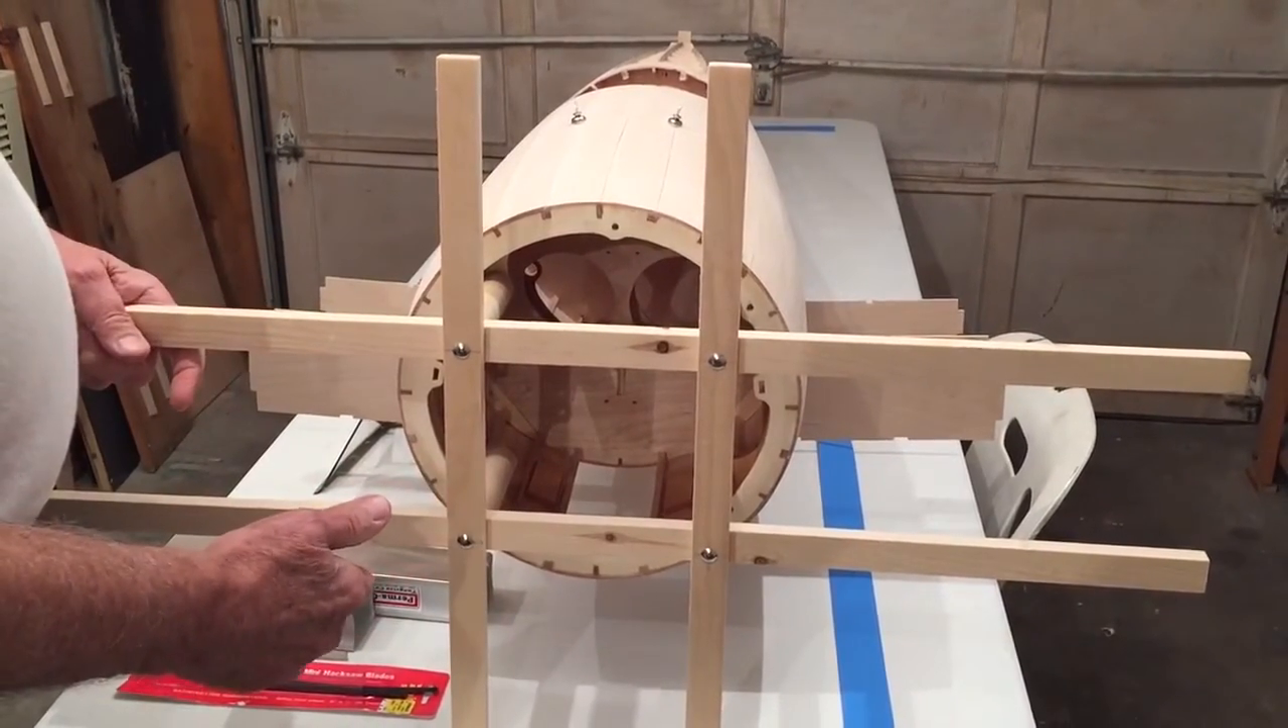As you can see, we've rigged up this jig to hold the fuselage in place.